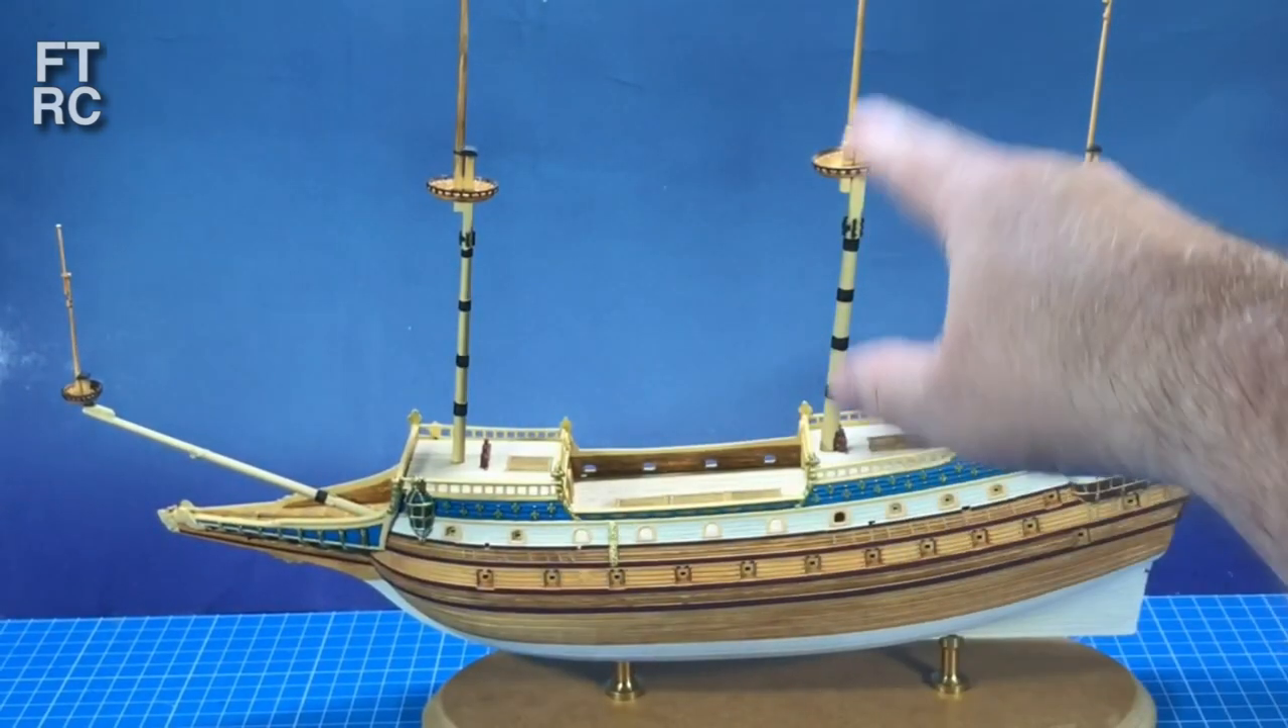The hull's glued up, the decks are glued in, all that's happened.